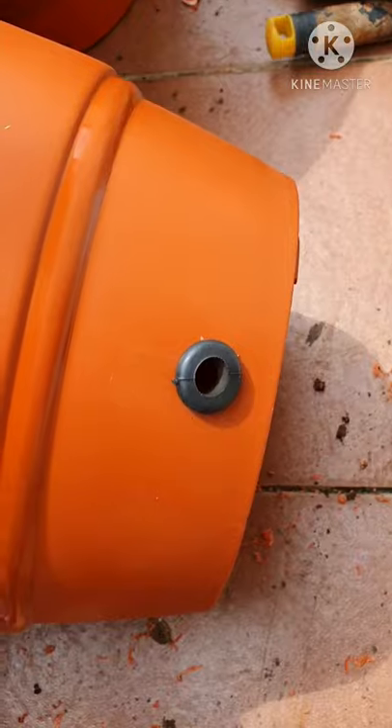All right friends I have the grommet fully inserted. There are no gaps now you know when the water comes out it doesn't you know leak from anywhere.